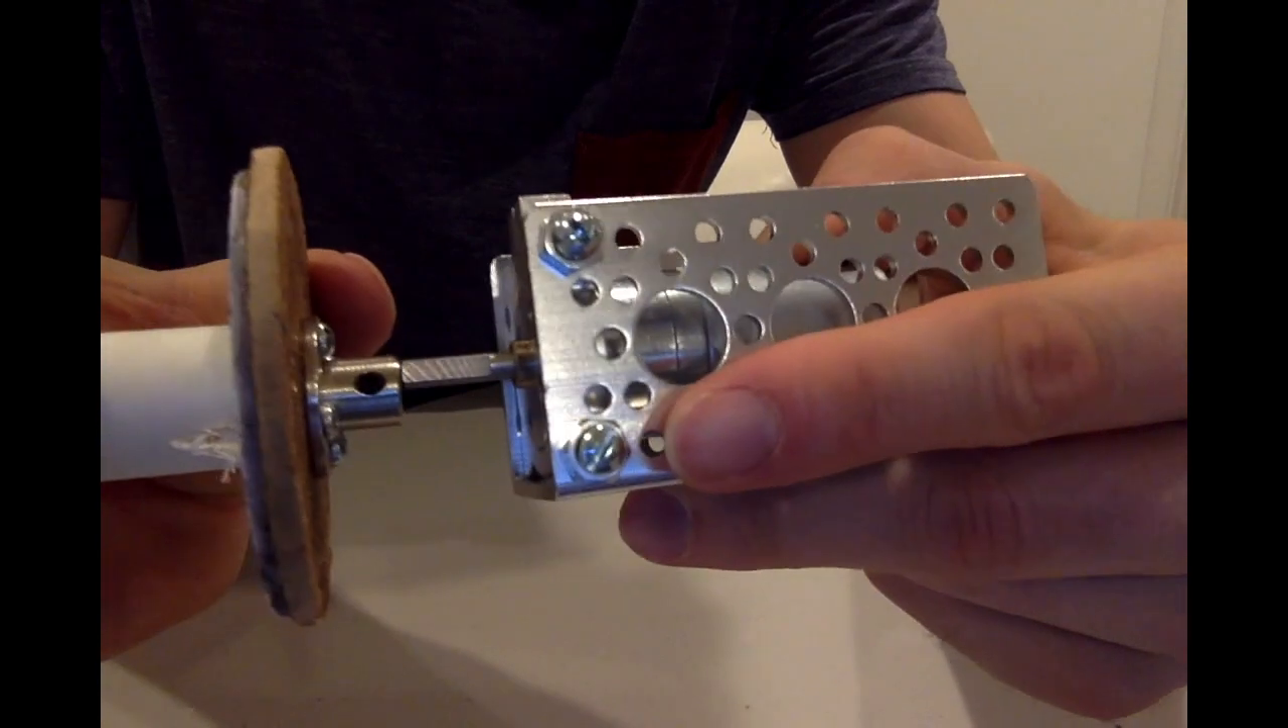So now that universal mounting hub is firmly affixed to our spool.